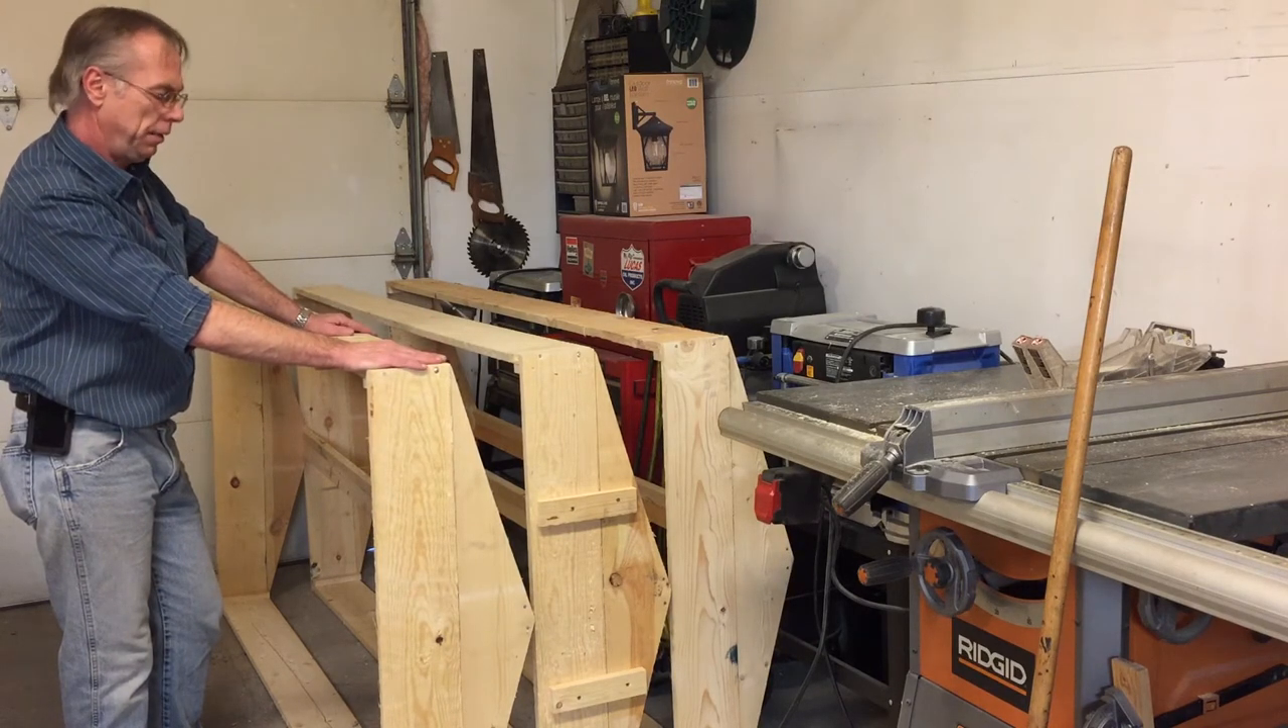So these are the base frames done. All we've got to do now is figure out our dimensions to make frames for the top.